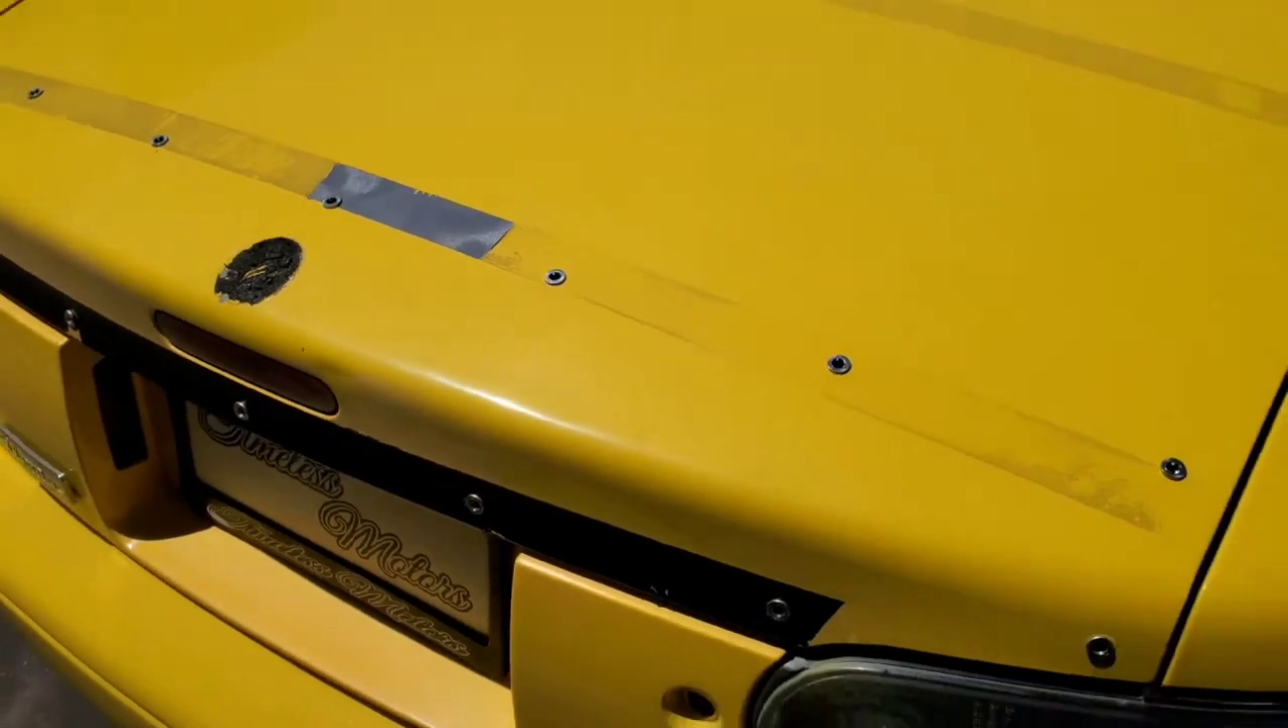Alright, we have all of our nutserts in and crimped down.